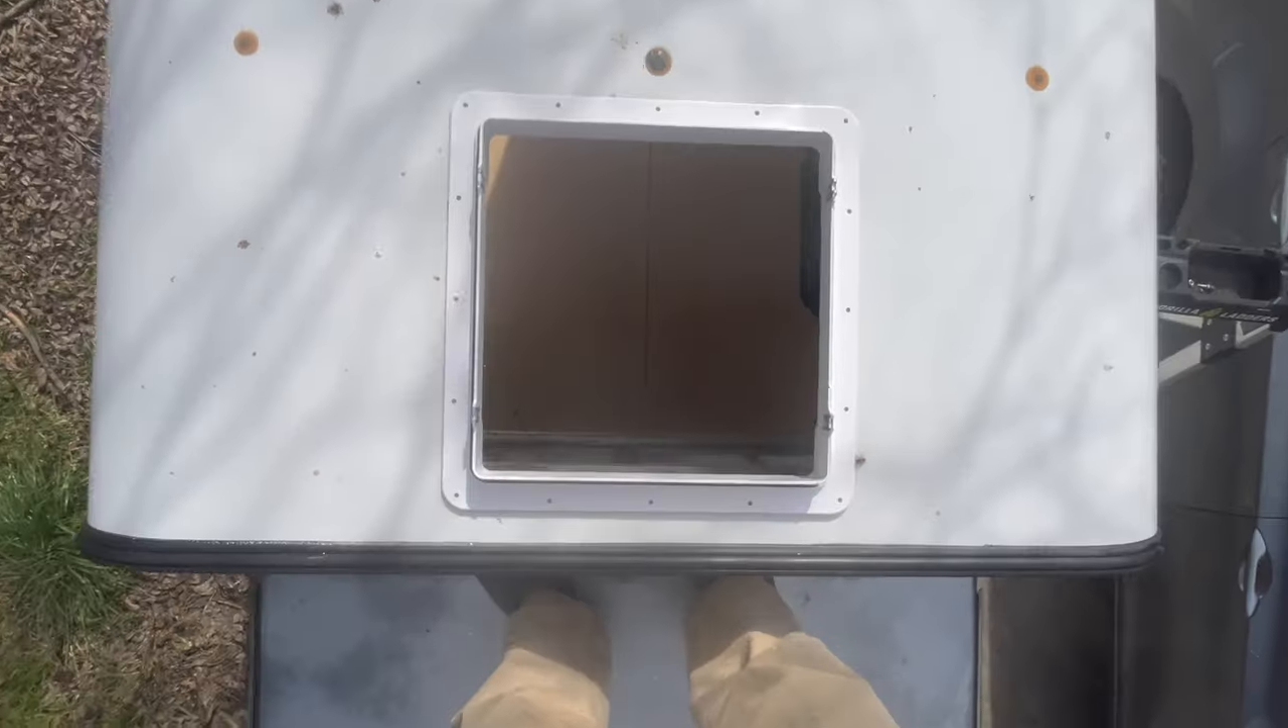Here's our hole we got the flange in there fits perfectly.